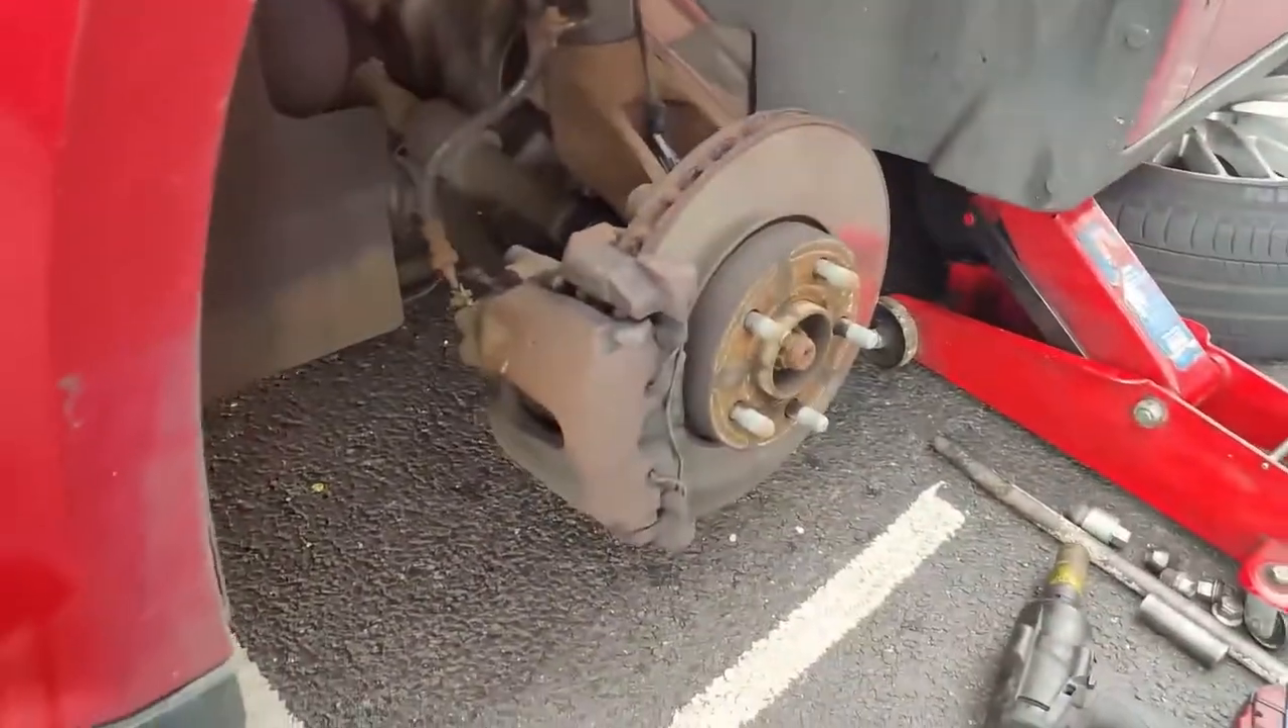Here you can see I've already jacked up the vehicle and taken the wheel off.